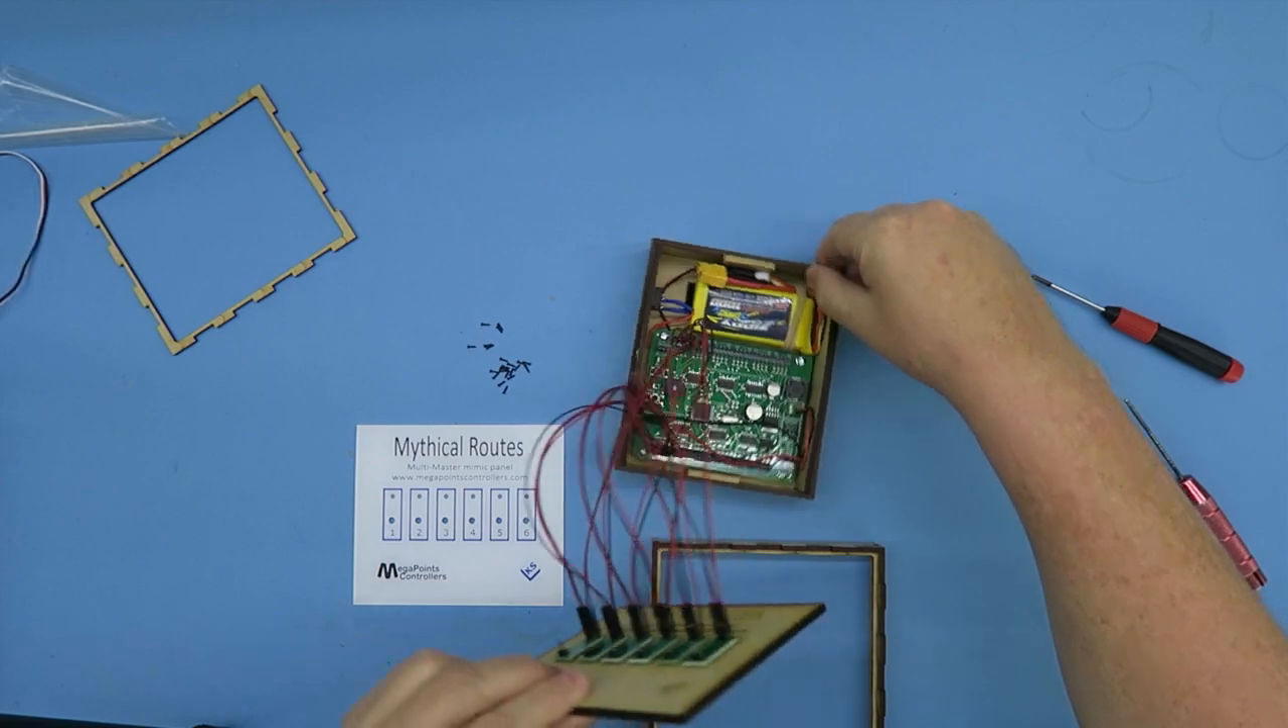So there's my panel hooked up.